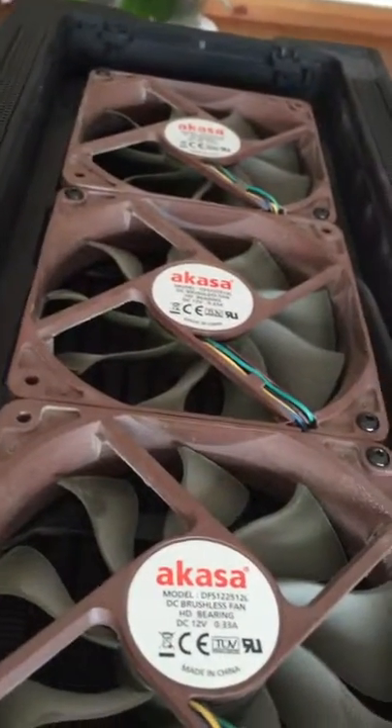That's the fans all done and installed now.